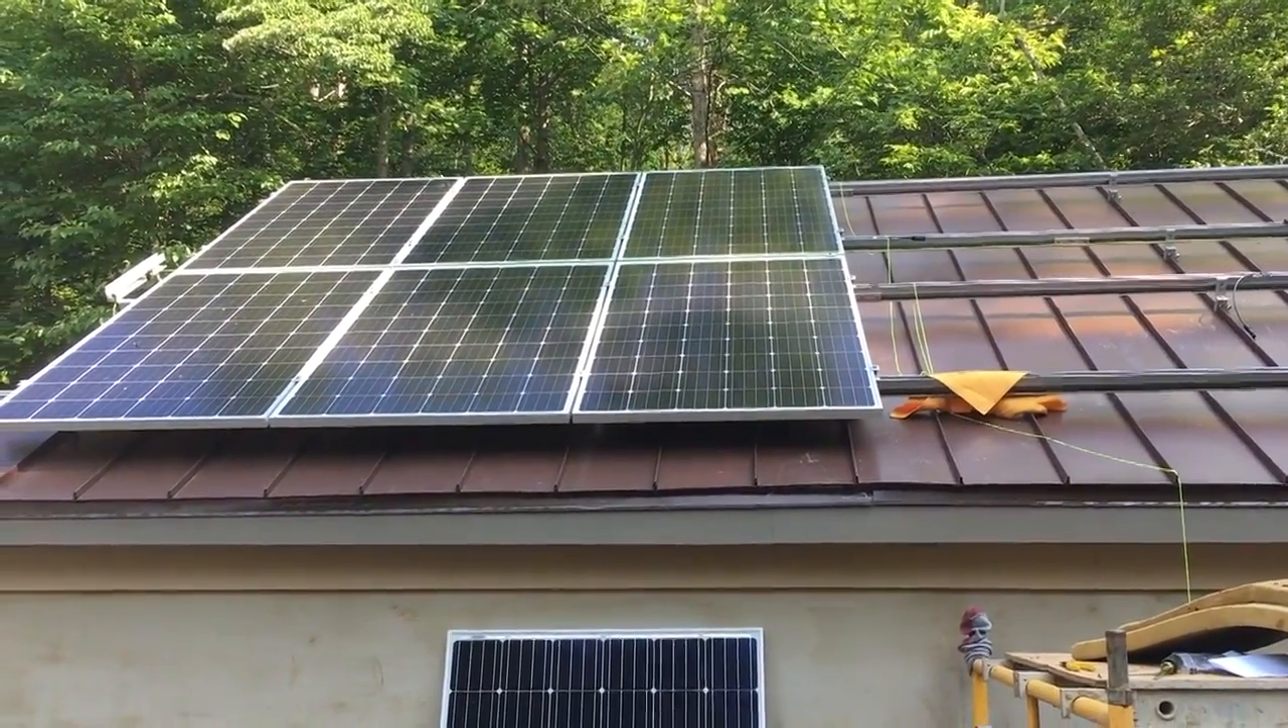We're about halfway done mounting panels right now. We've got one full string connected.